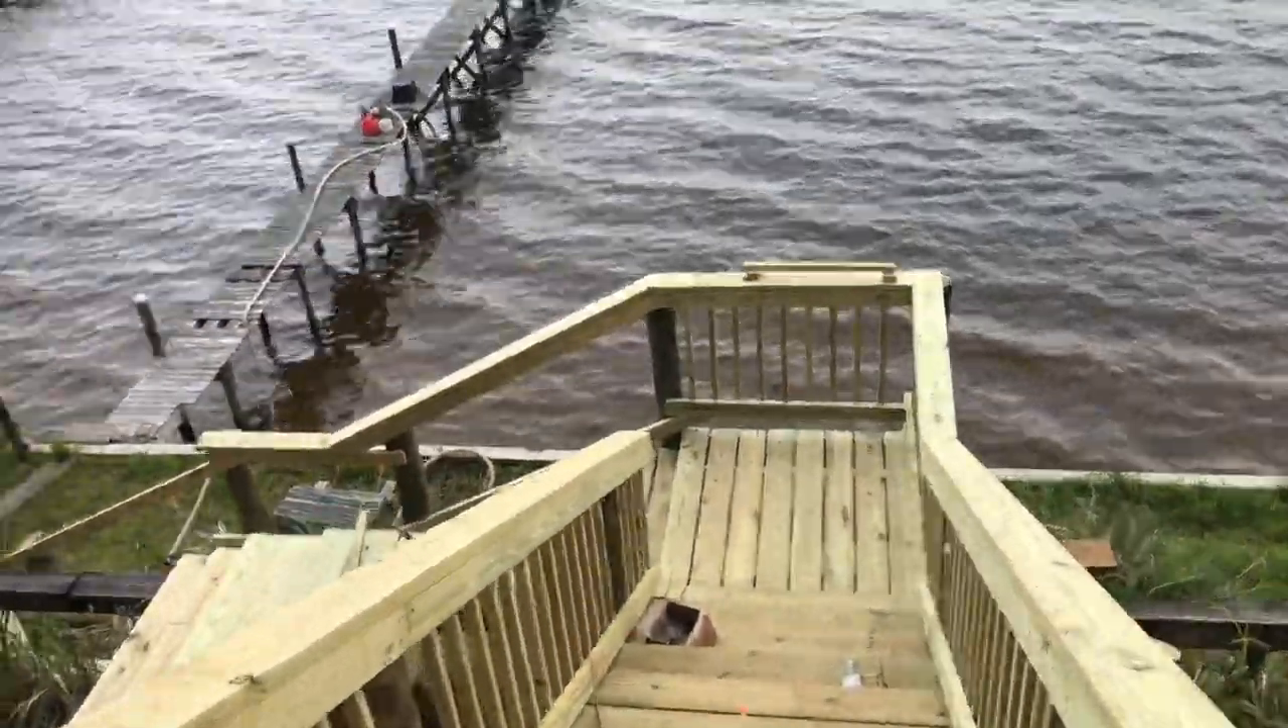We've got the top section of stairs in with handrails.